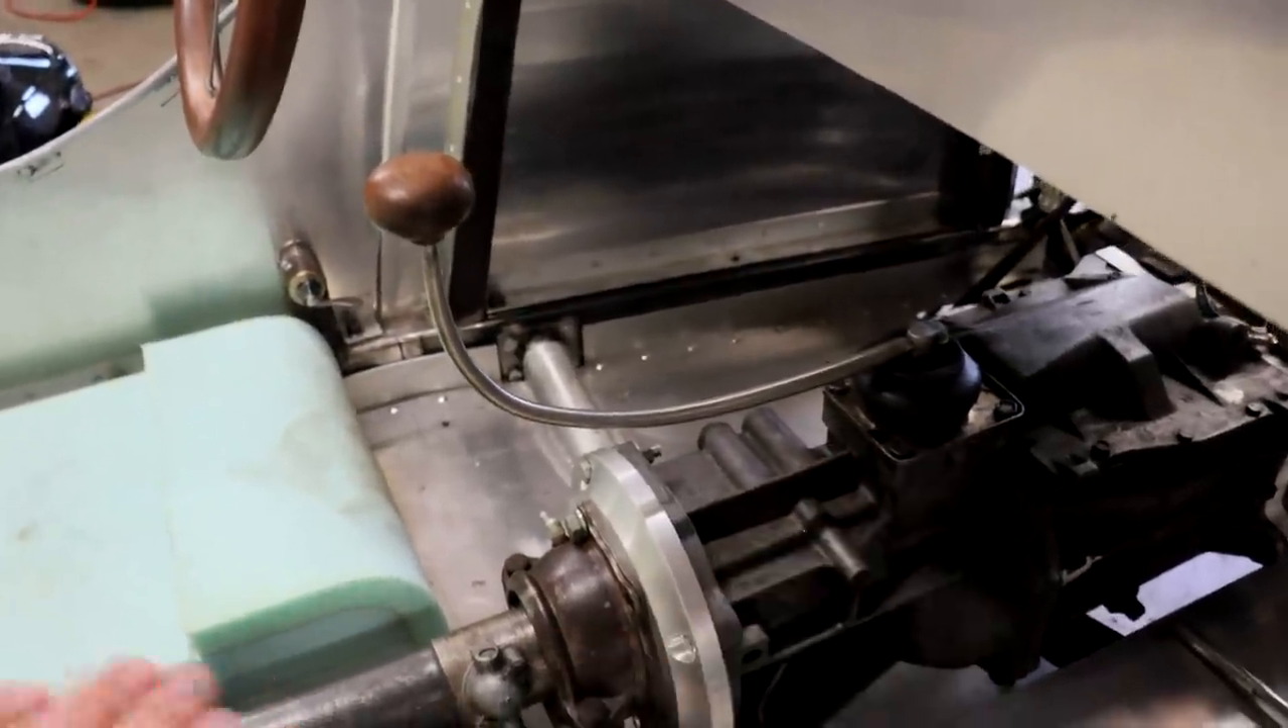Alright, so I got the shifter arm in there all assembled now, and I think it turned out pretty good.